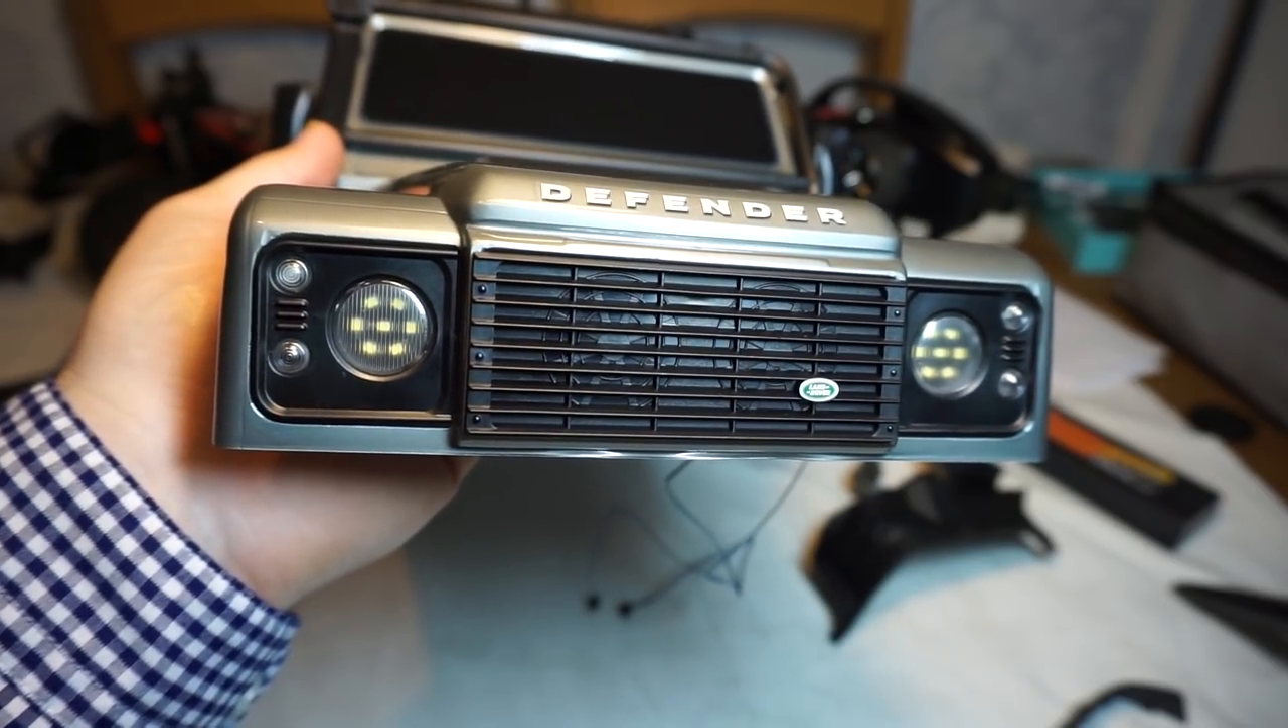So there are the front headlights installed now.